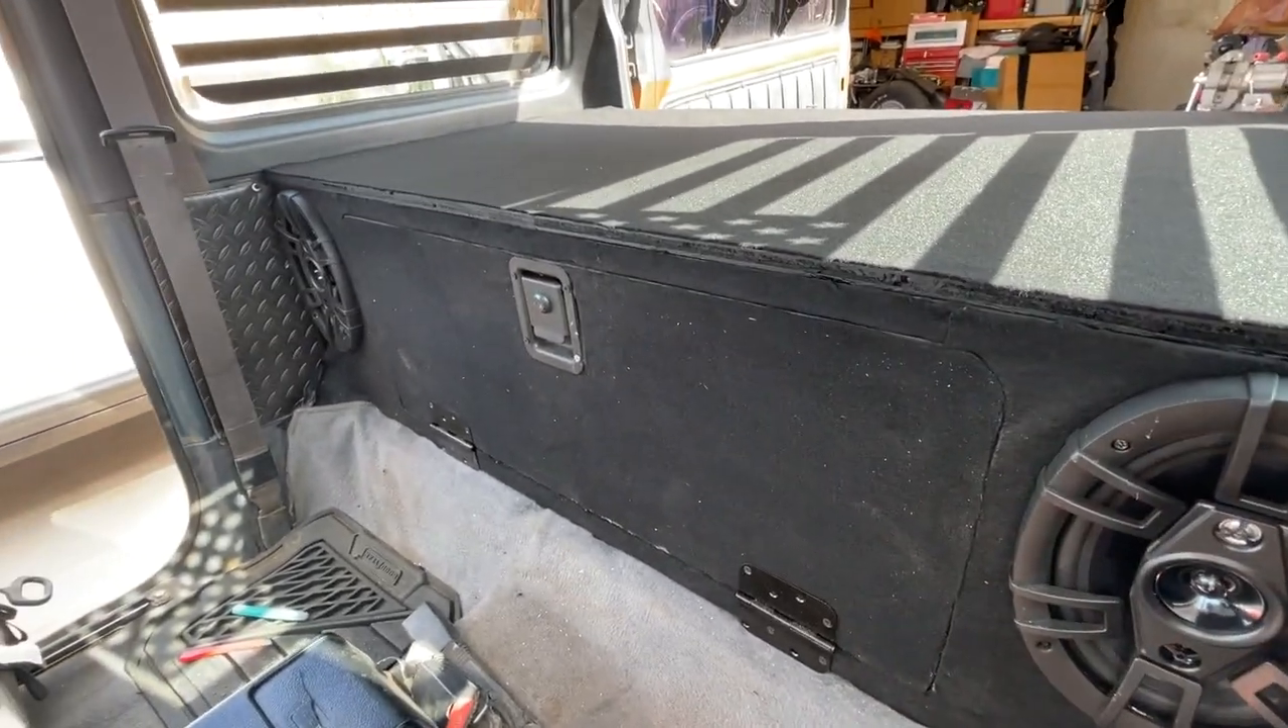Let me go around to the front and there you go we got our speakers in.